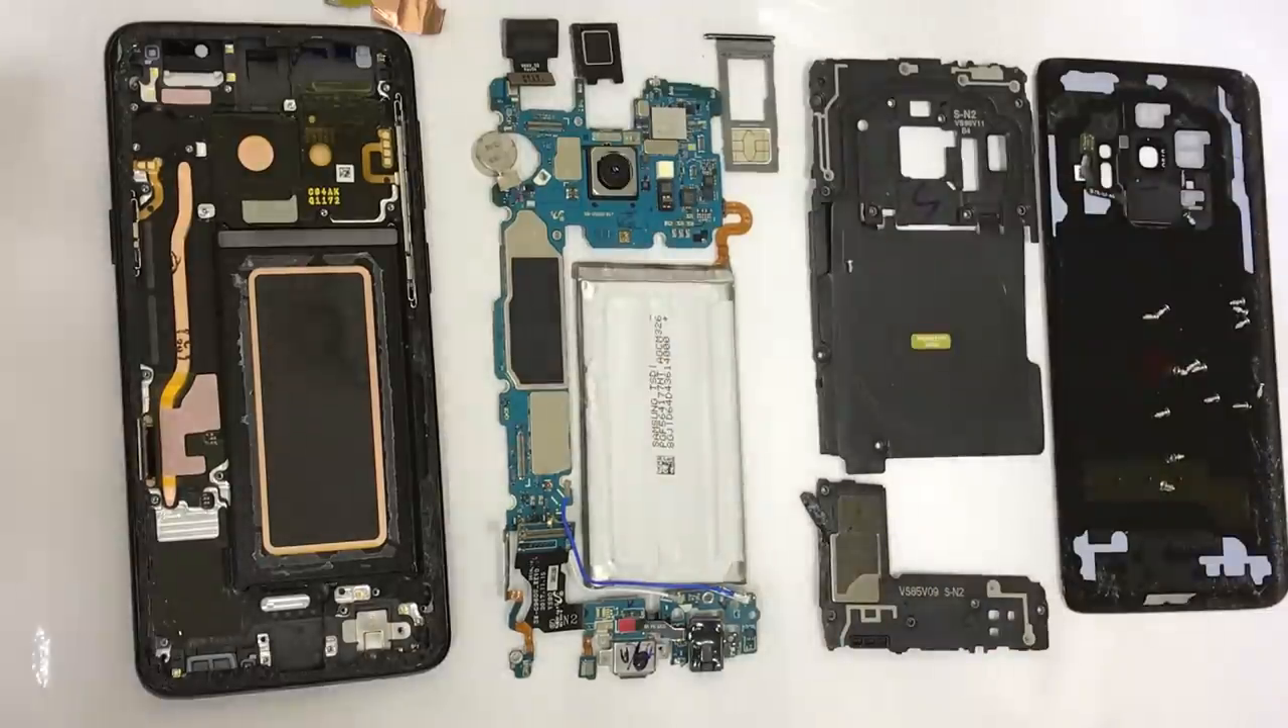And there we have it. Your Samsung Galaxy S9 is completely taken apart.